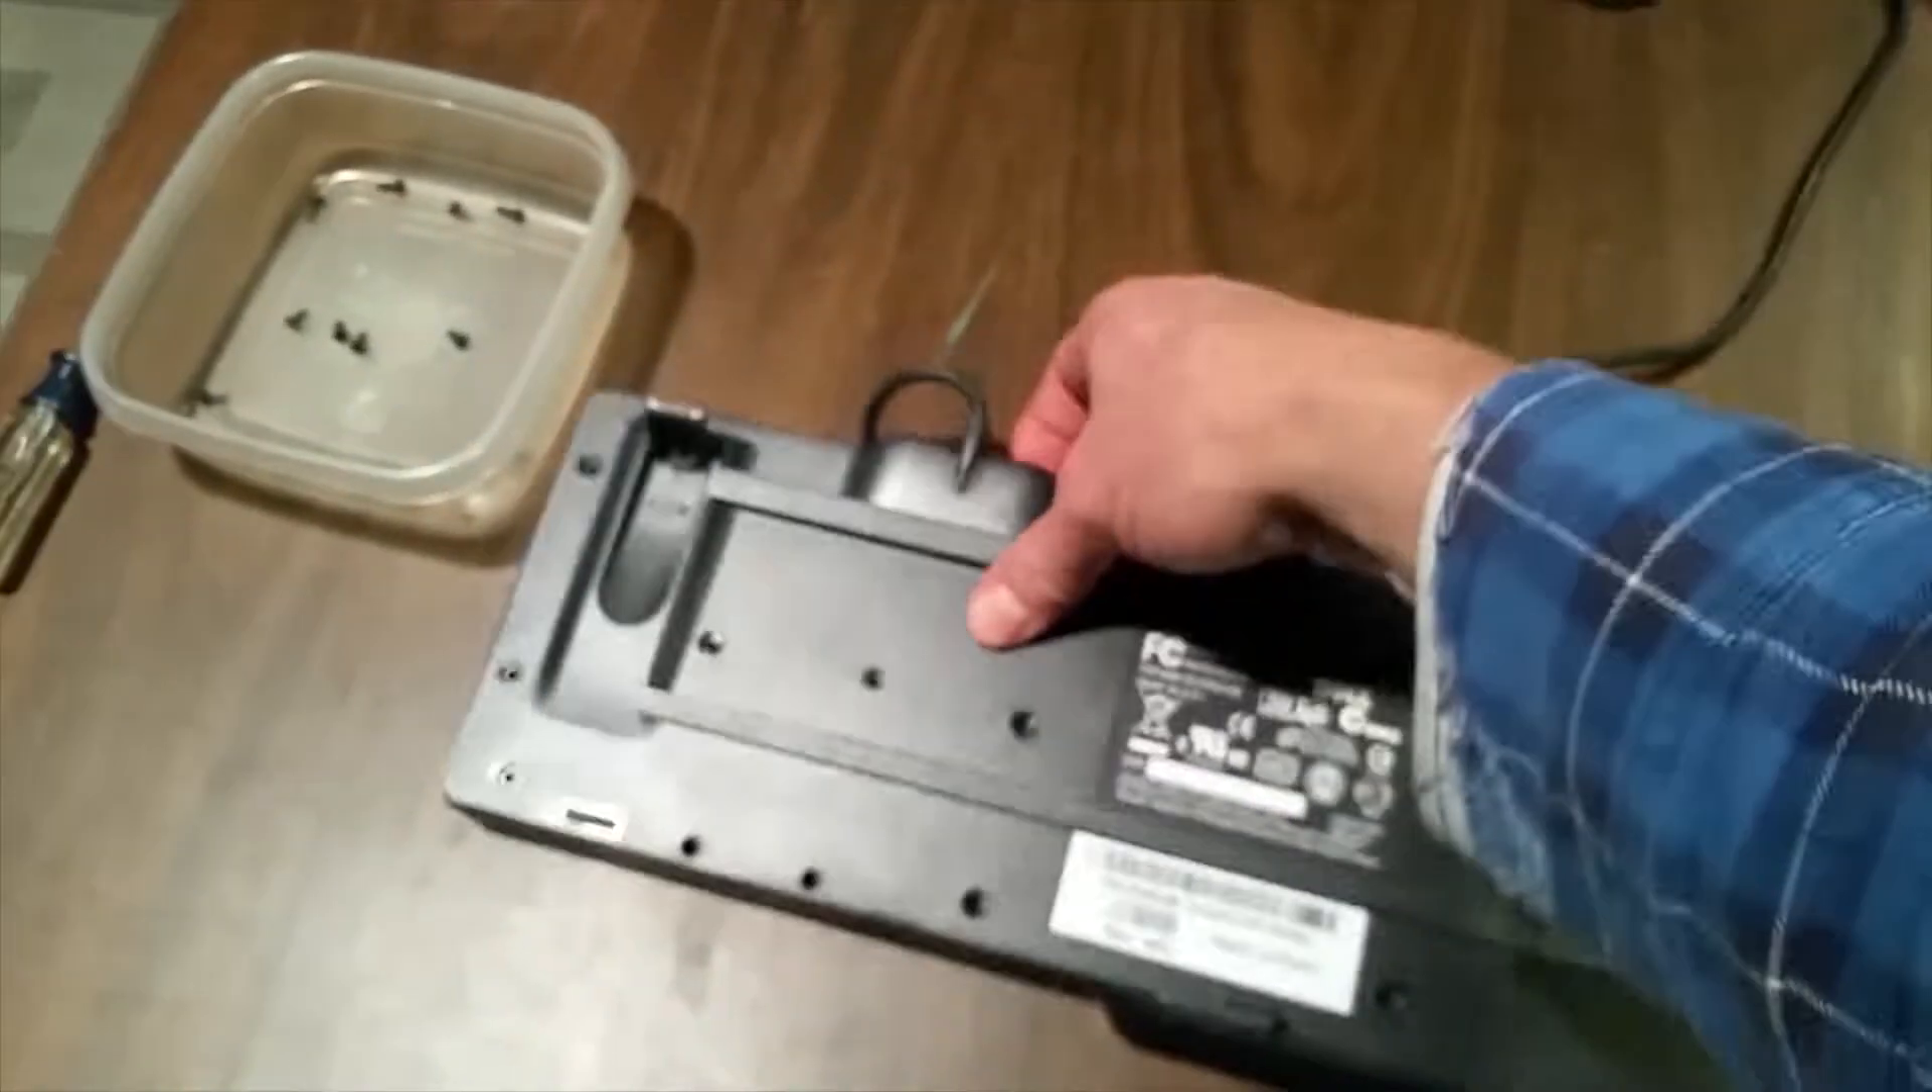Now that all of the screws have been removed, we can separate the top from the bottom.